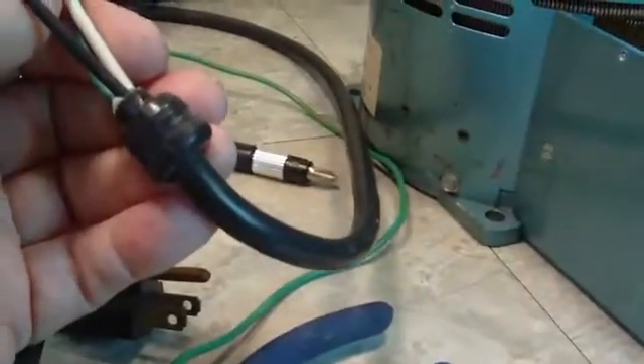The strain relief hasn't been taken off yet.